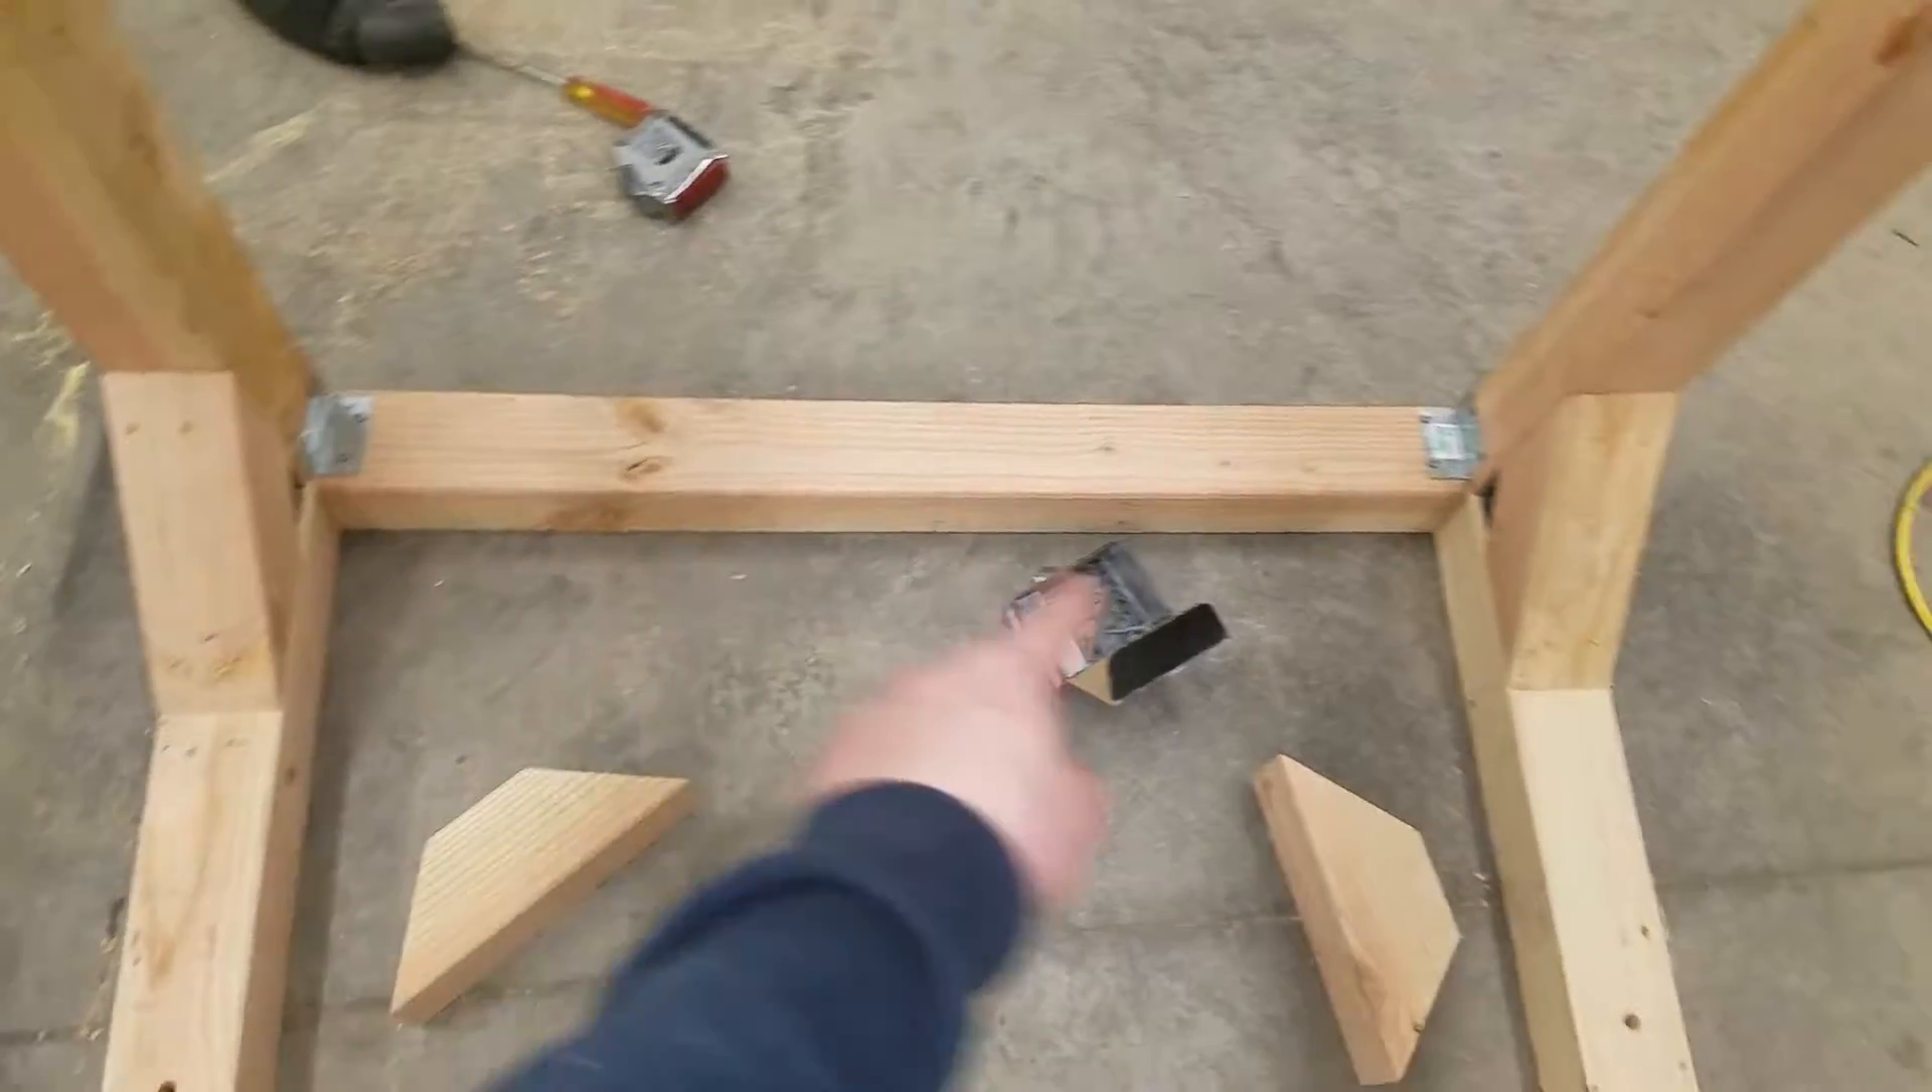So I got the cross beam in place.